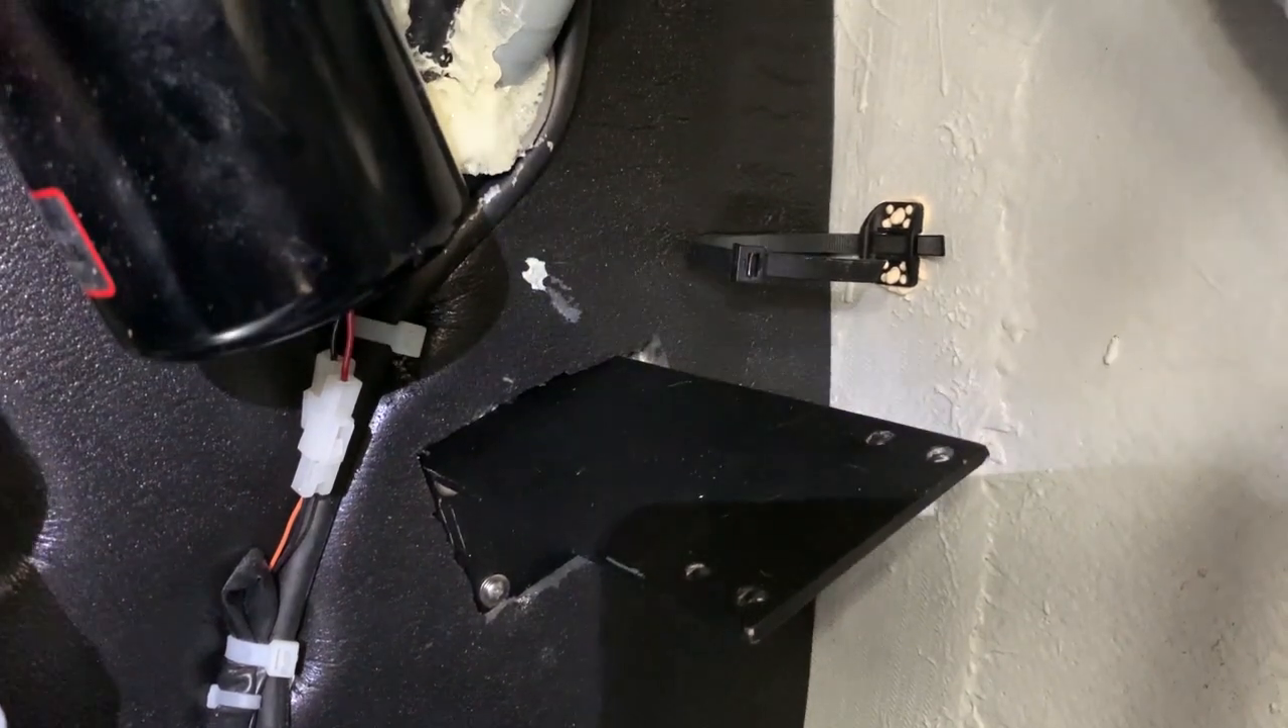Die Konsole, nenne ich das jetzt mal, diesen Winkel, für die Ölpumpe habe ich montiert.